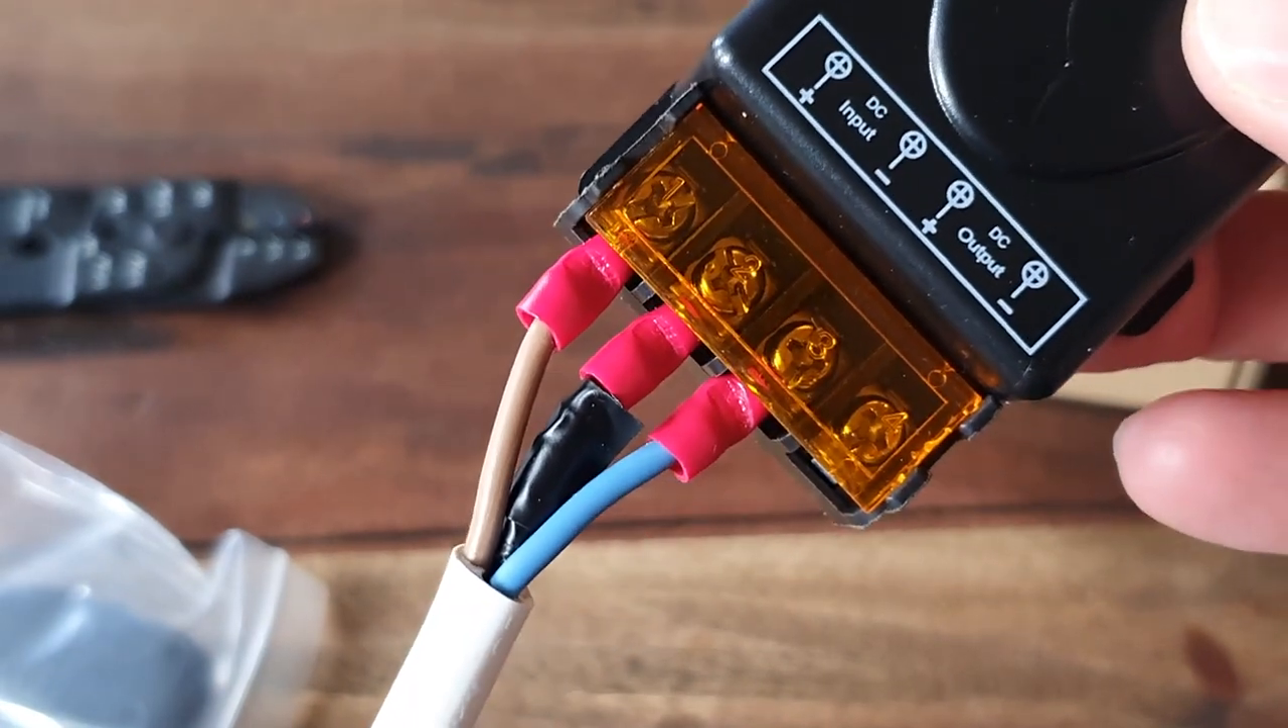Mit ein bisschen Basteln habe ich jetzt den Stecker konfektioniert und hier bereits verschraubt.